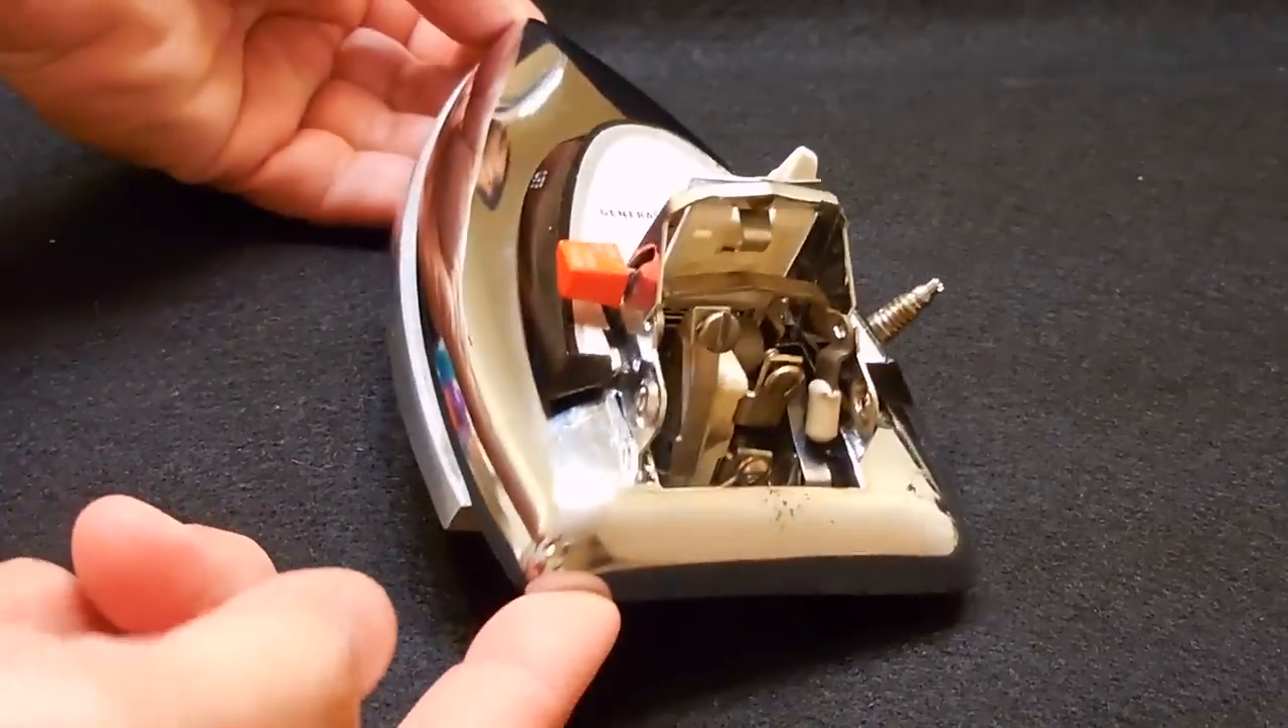Right here is a closer look at the iron without the handle.